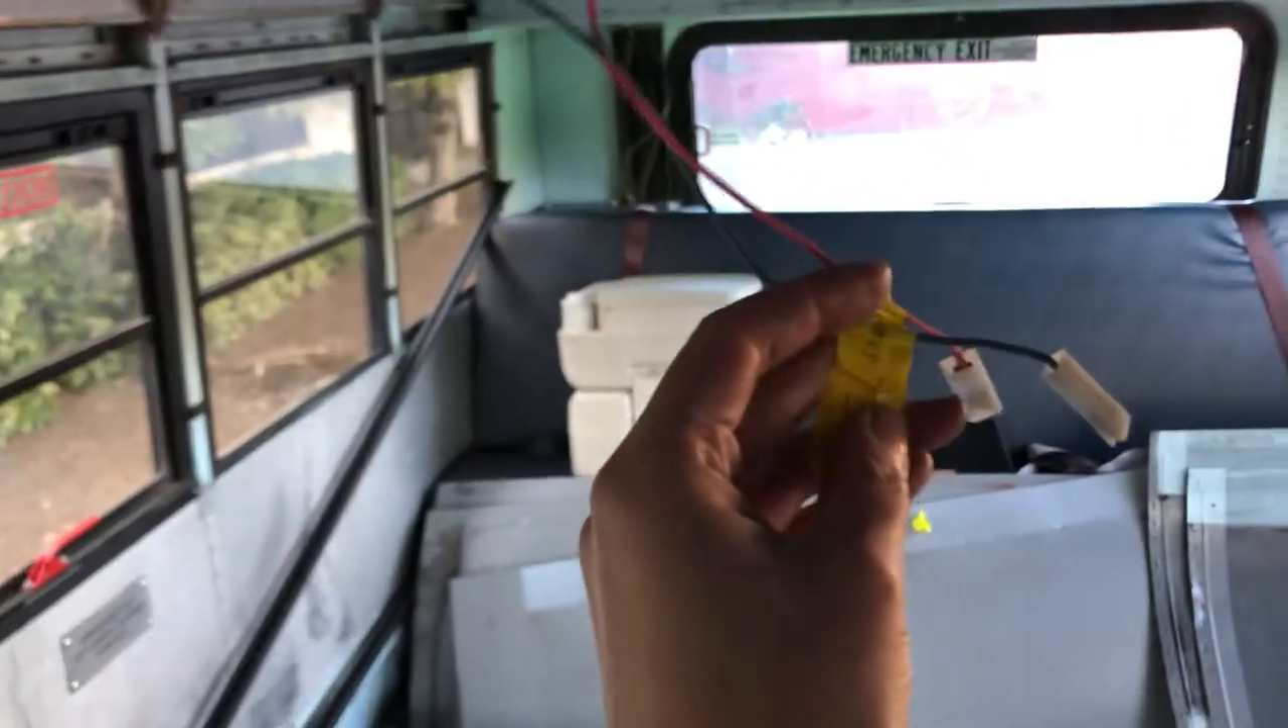Um, we also made sure to label our wires that are exposed.